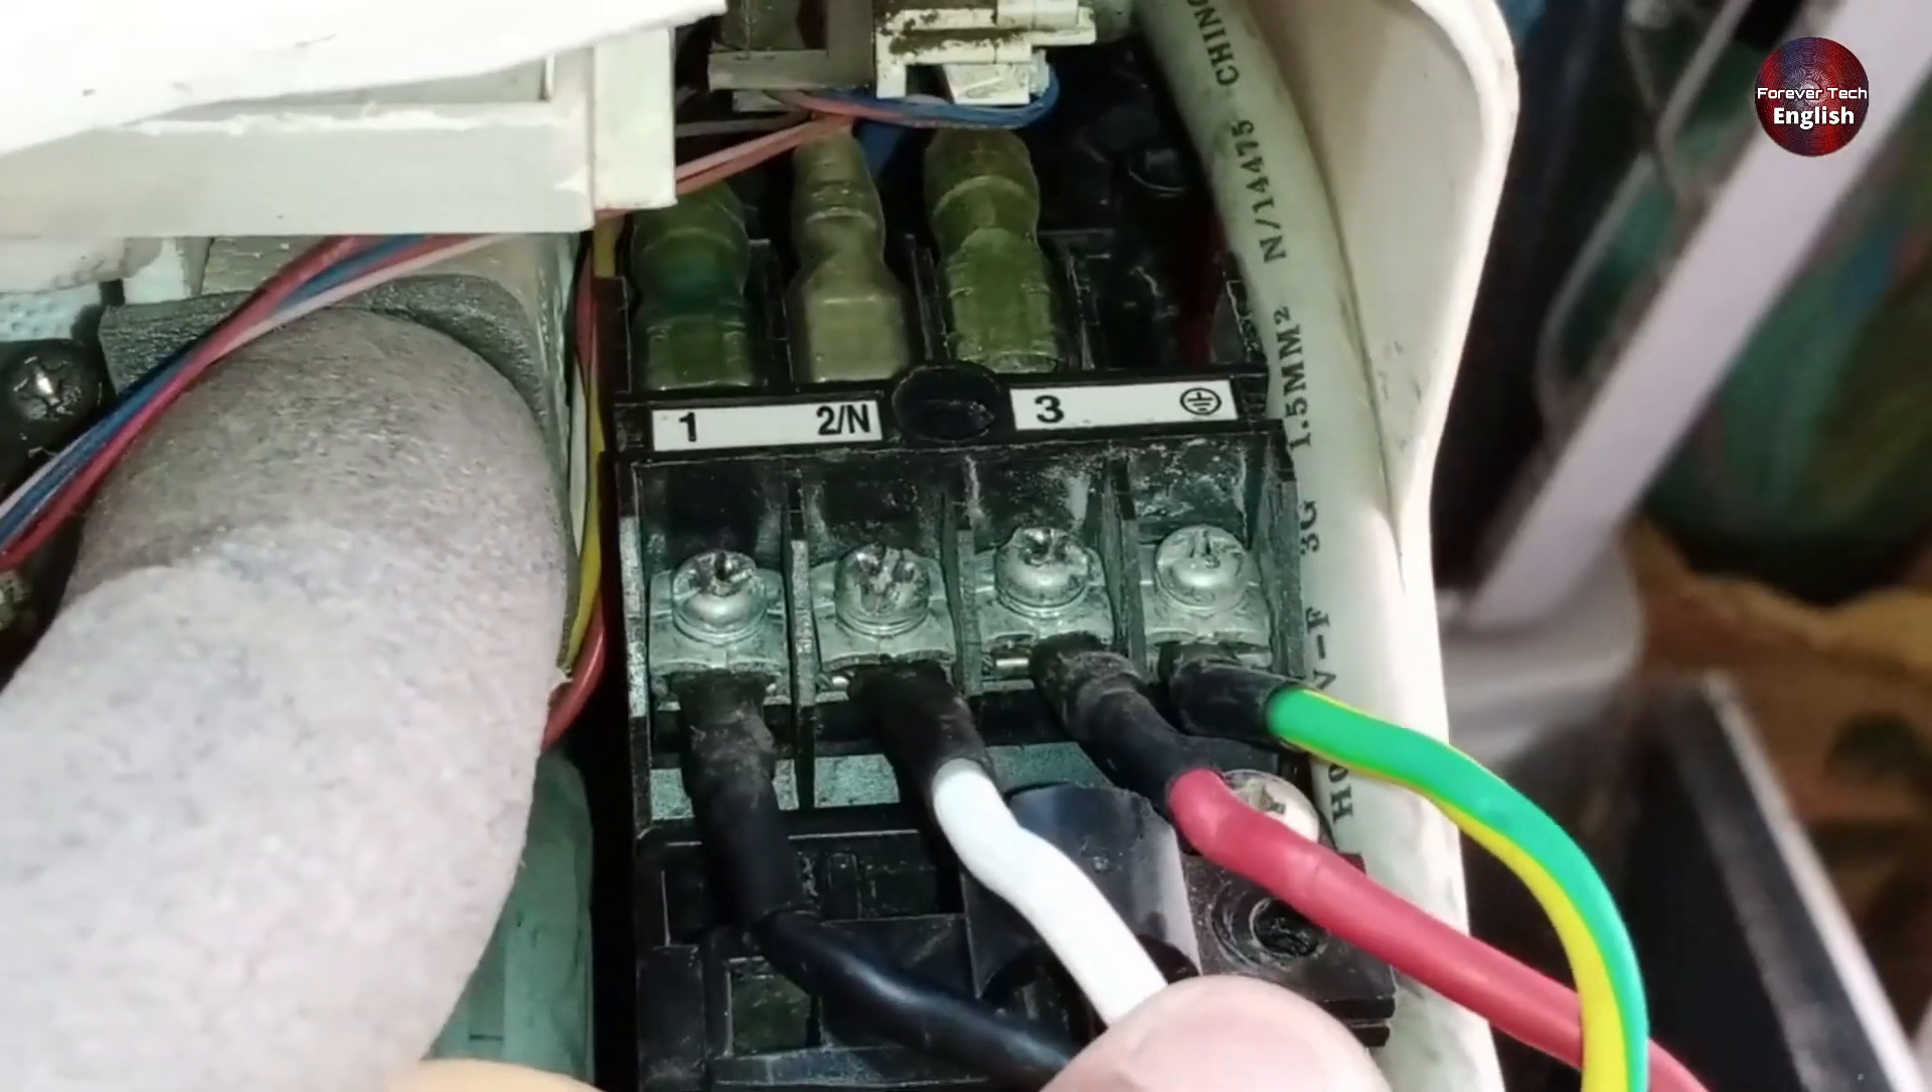Look friends, we have now completed the wiring connections. For point 1, we have connected the black wire.